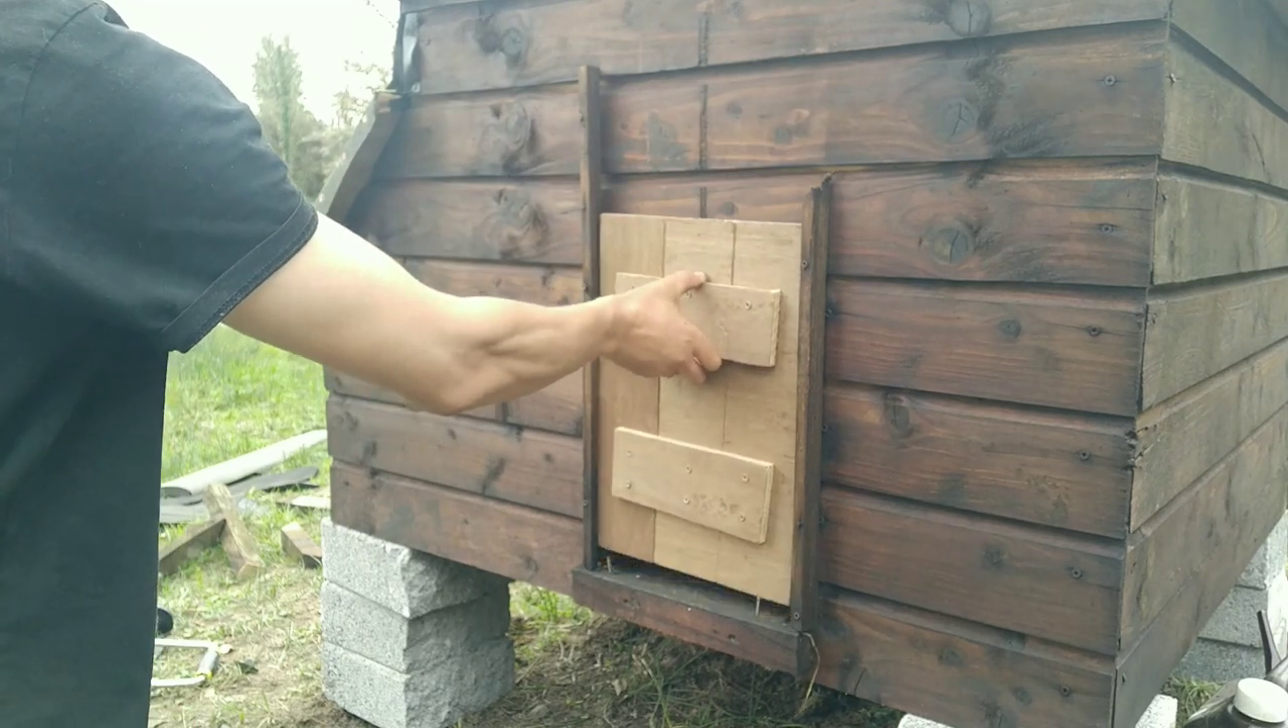All right here's the new door perfect absolutely perfect just need to fit the chain on so I can hook it up here and keep it open.